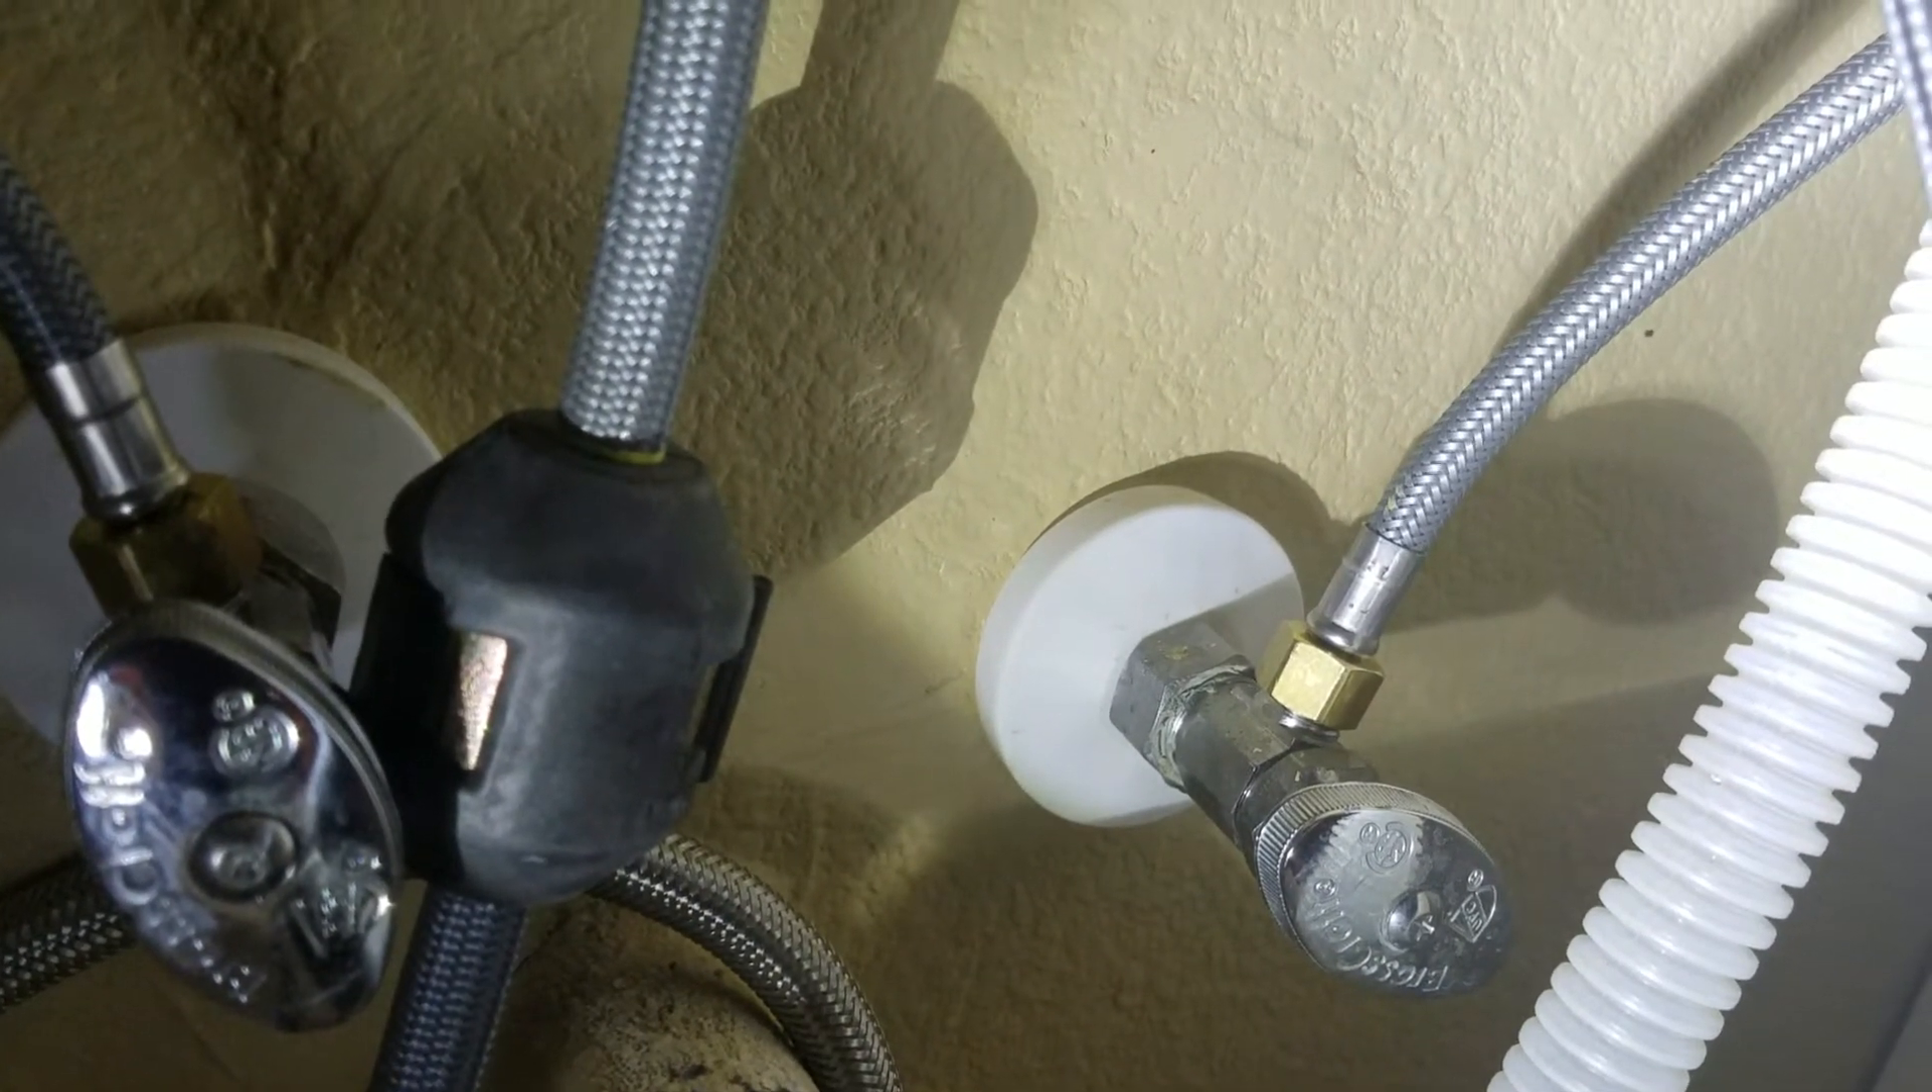Weight is installed right there. It is resting up against the hot shutoff valve.